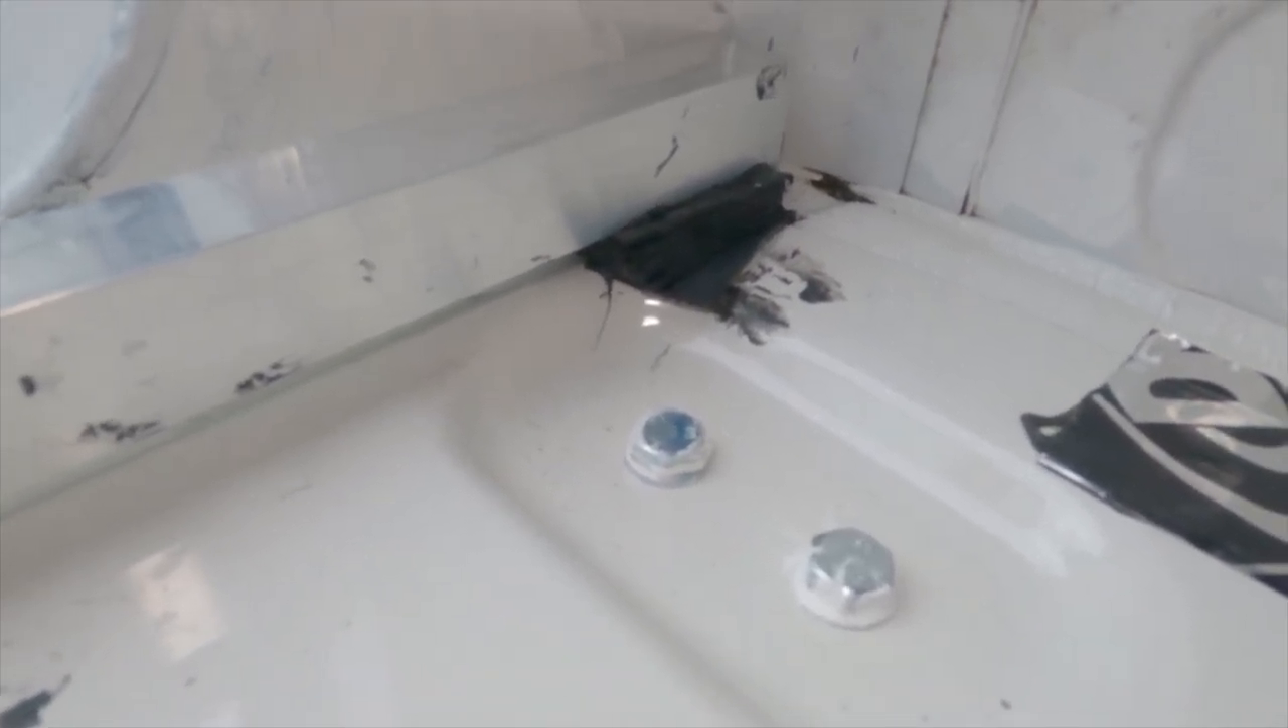I've actually filled up some of the holes that were part of the original floor and you can see that I've just siliconed them and put some new bolts in there.